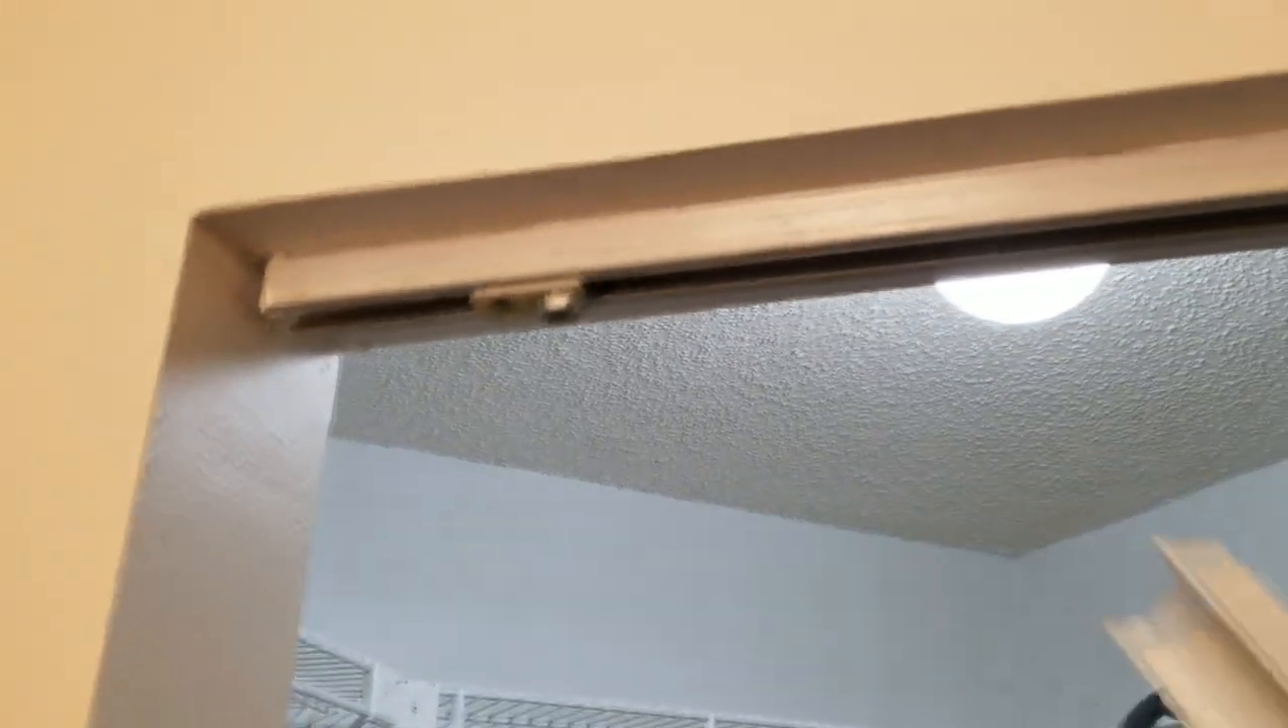You see what the builder did originally they put their track in the middle of the doorway not flush with the front.